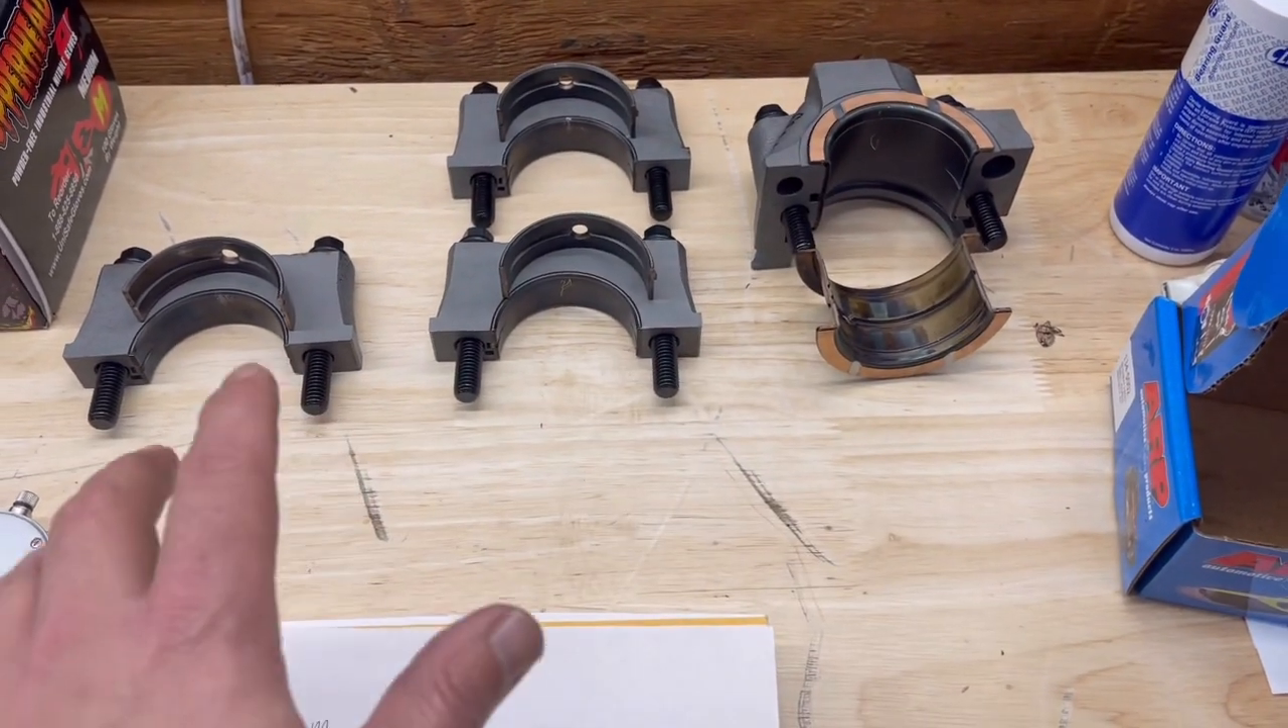And if you look there, I got all my caps laid out, bearings installed, all numbered where they need to go with the bolts.